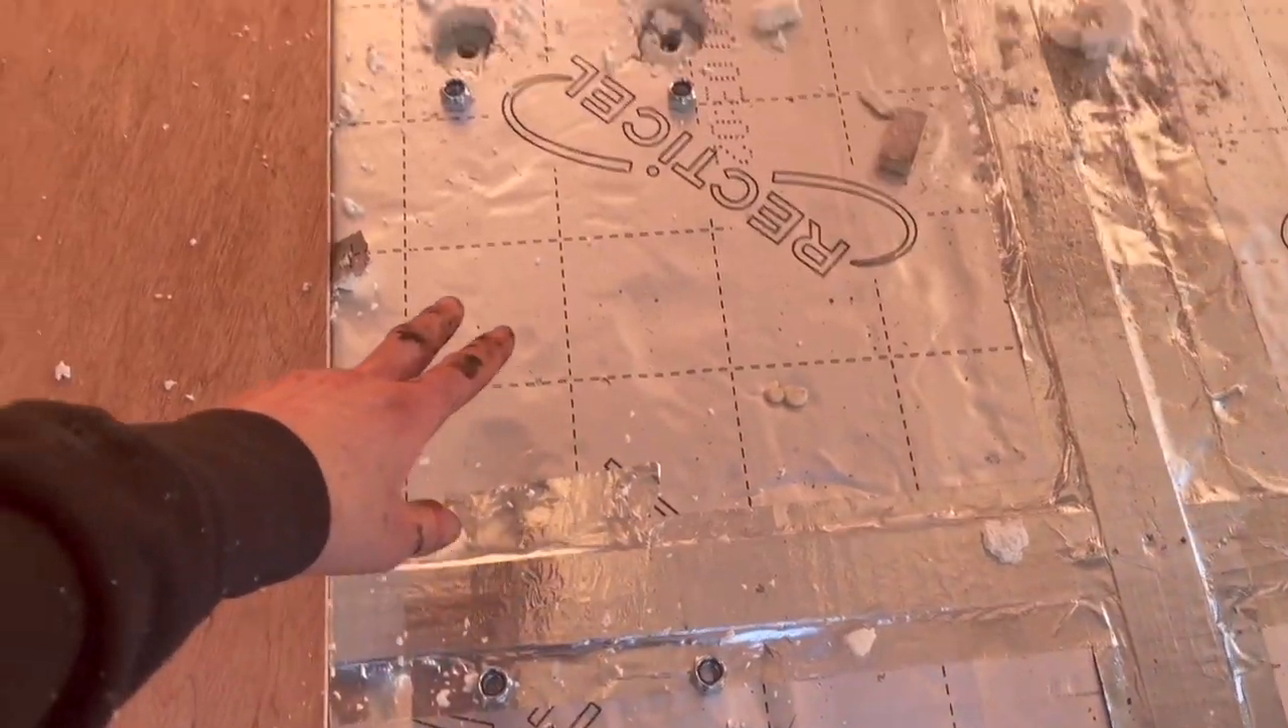I've got my holes drilled with the washers in.